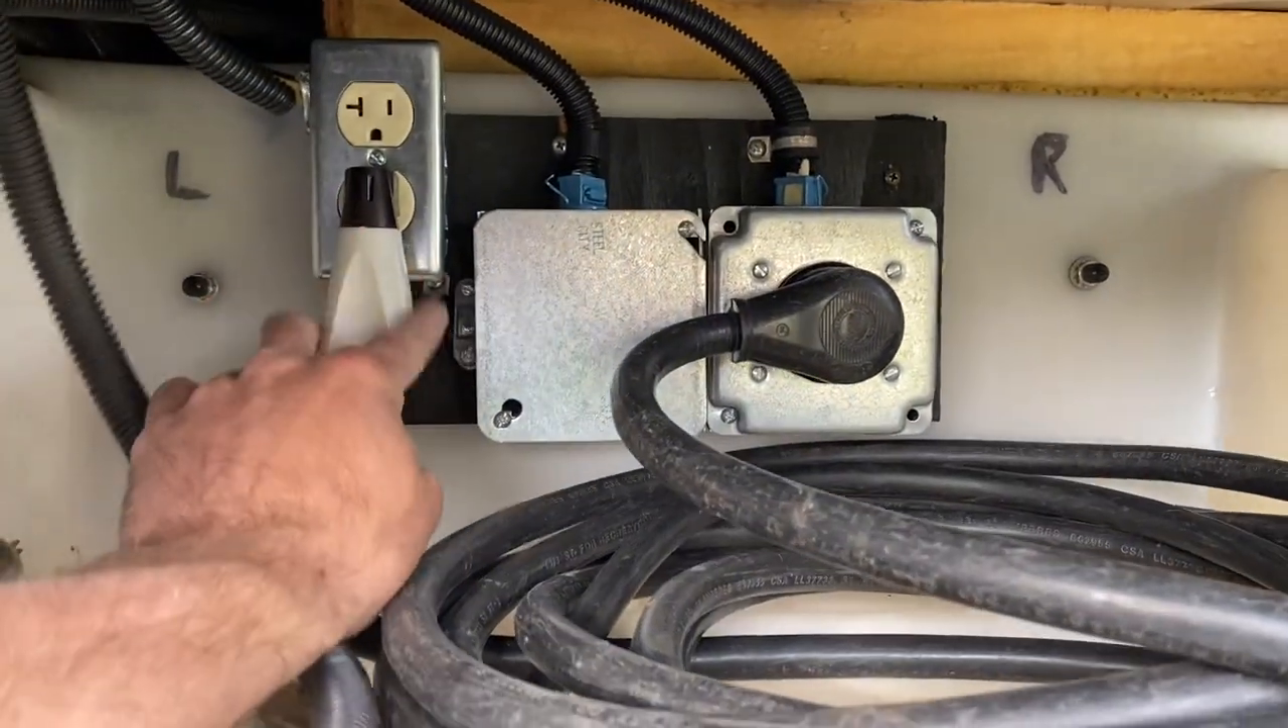There's the final product I've added this box right here with a 20 amp outlet on it.